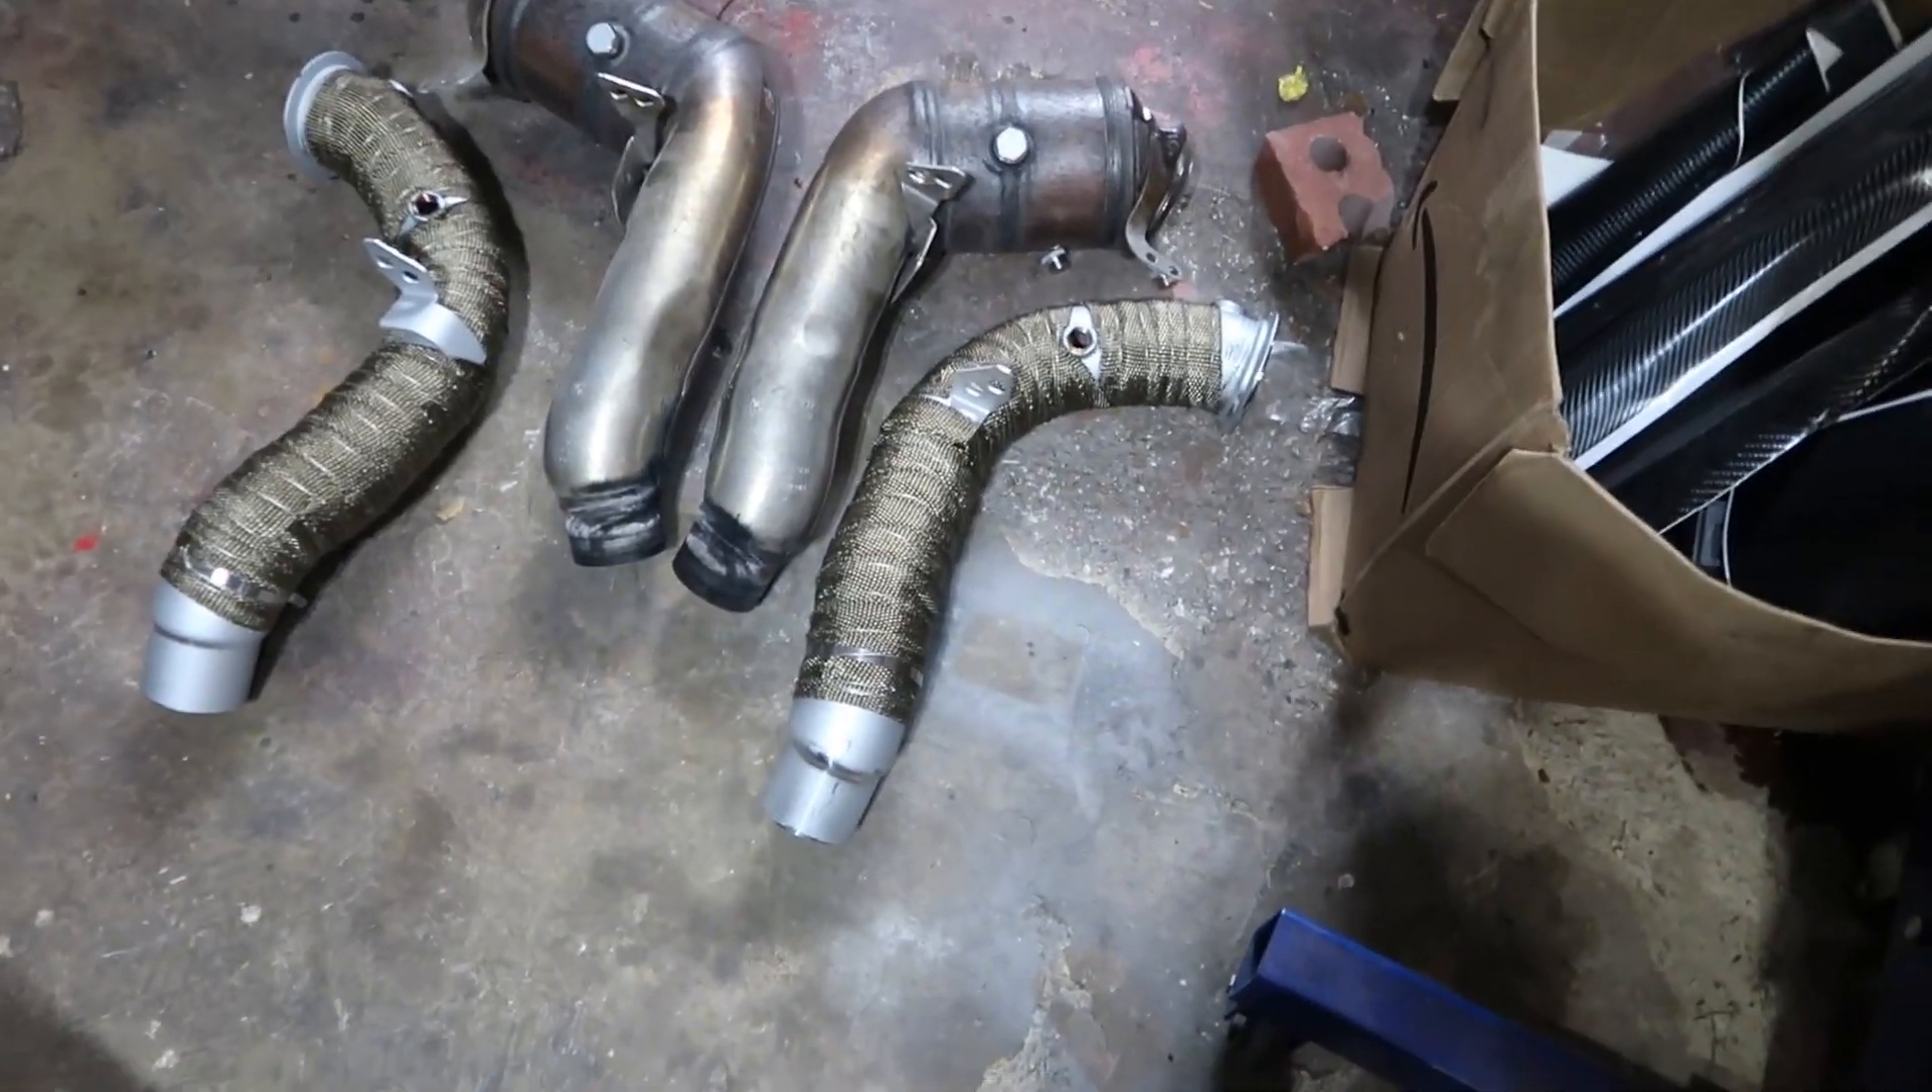All right so there's the old pipes and those are the new pipes and uh all we got to do now is fit those back inside the engine bay and um hopefully we don't have any difficulties with that.